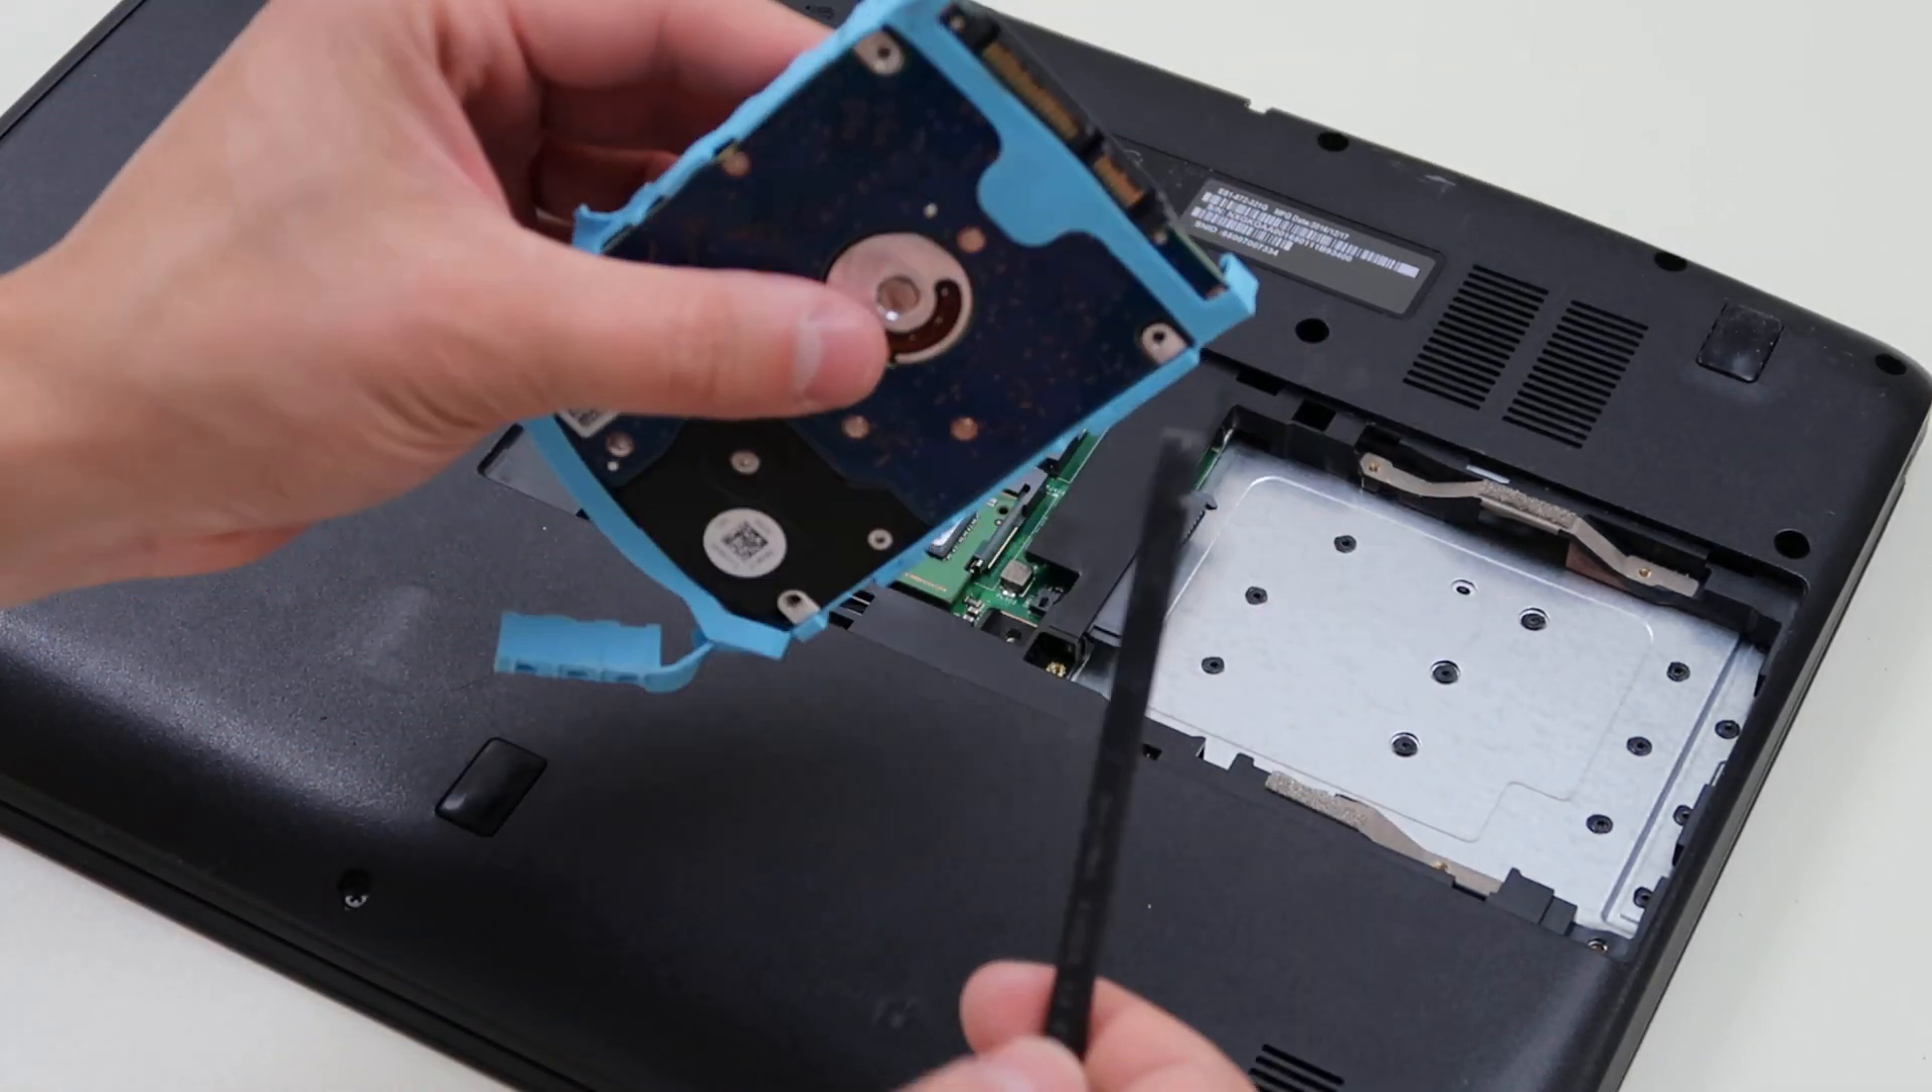There we go and the caddy comes out and there's your hard drive.